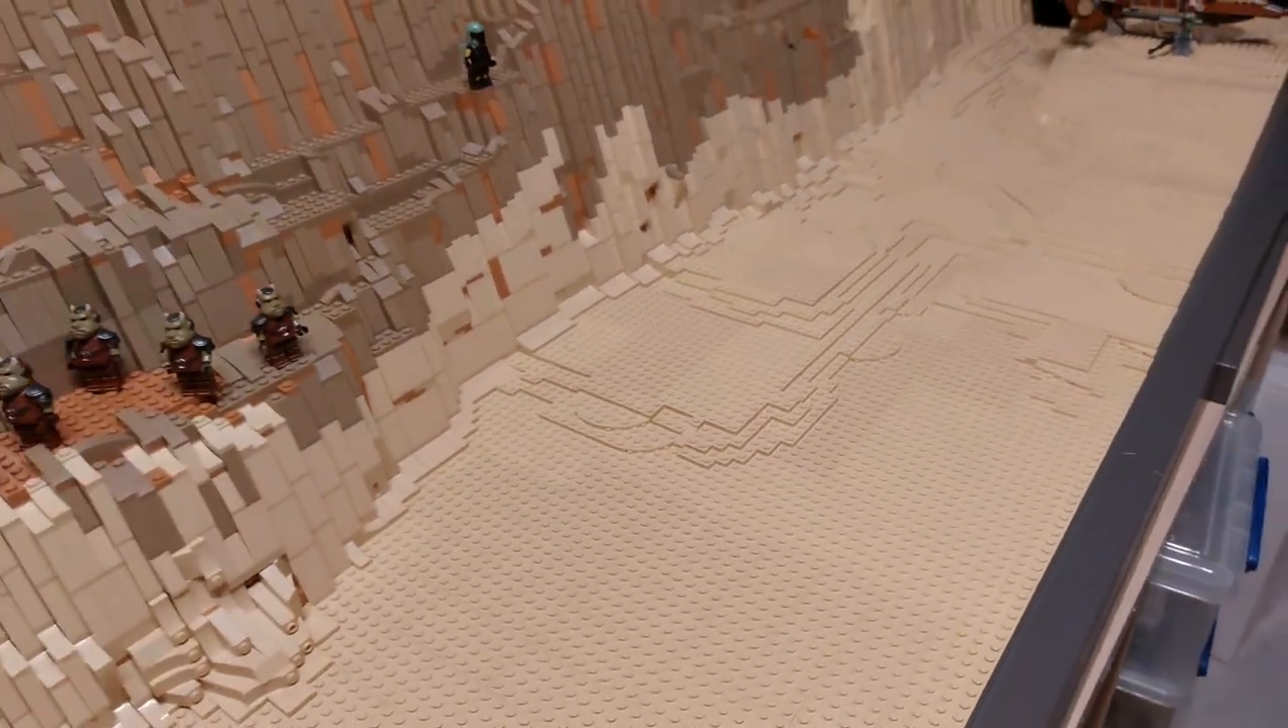We covered up all of the ugly filler brick and filler plate and put some layers down of the tan plate.